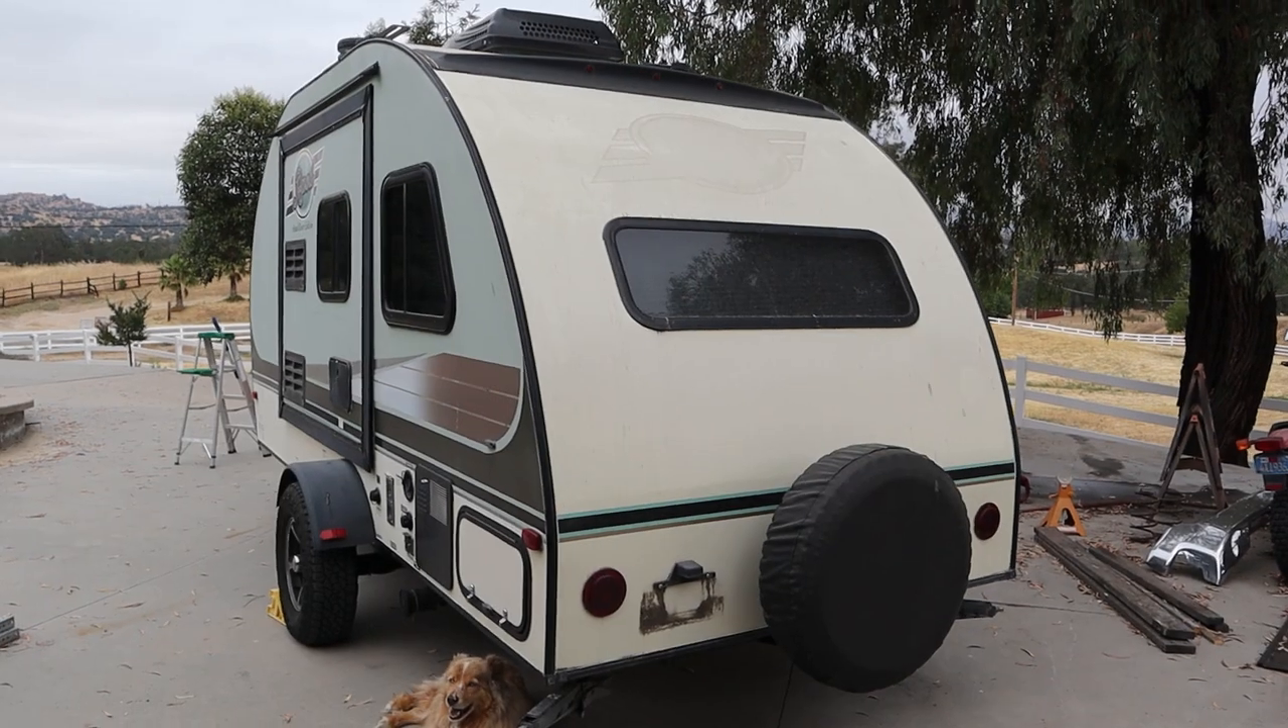You can see I've already got the license plate removed.